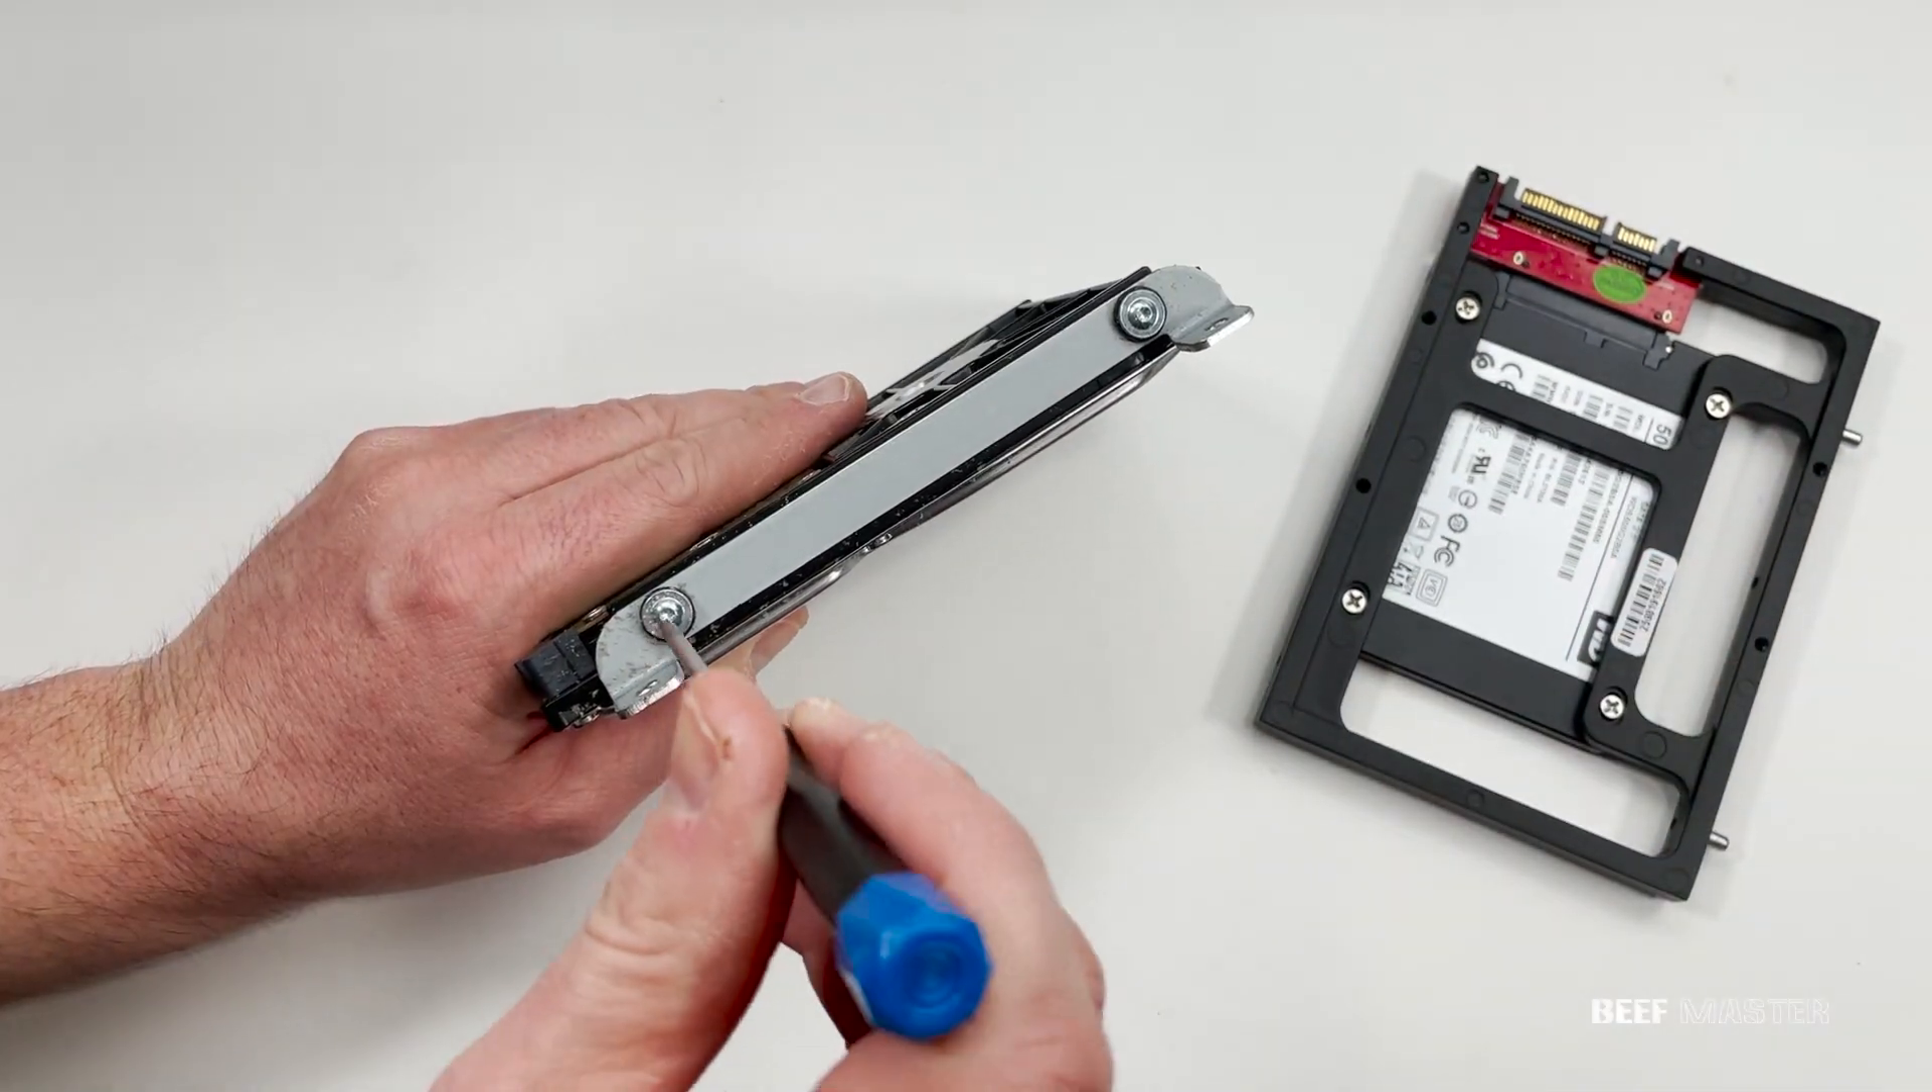There's another bracket on the old hard drive that I'll need to remove.